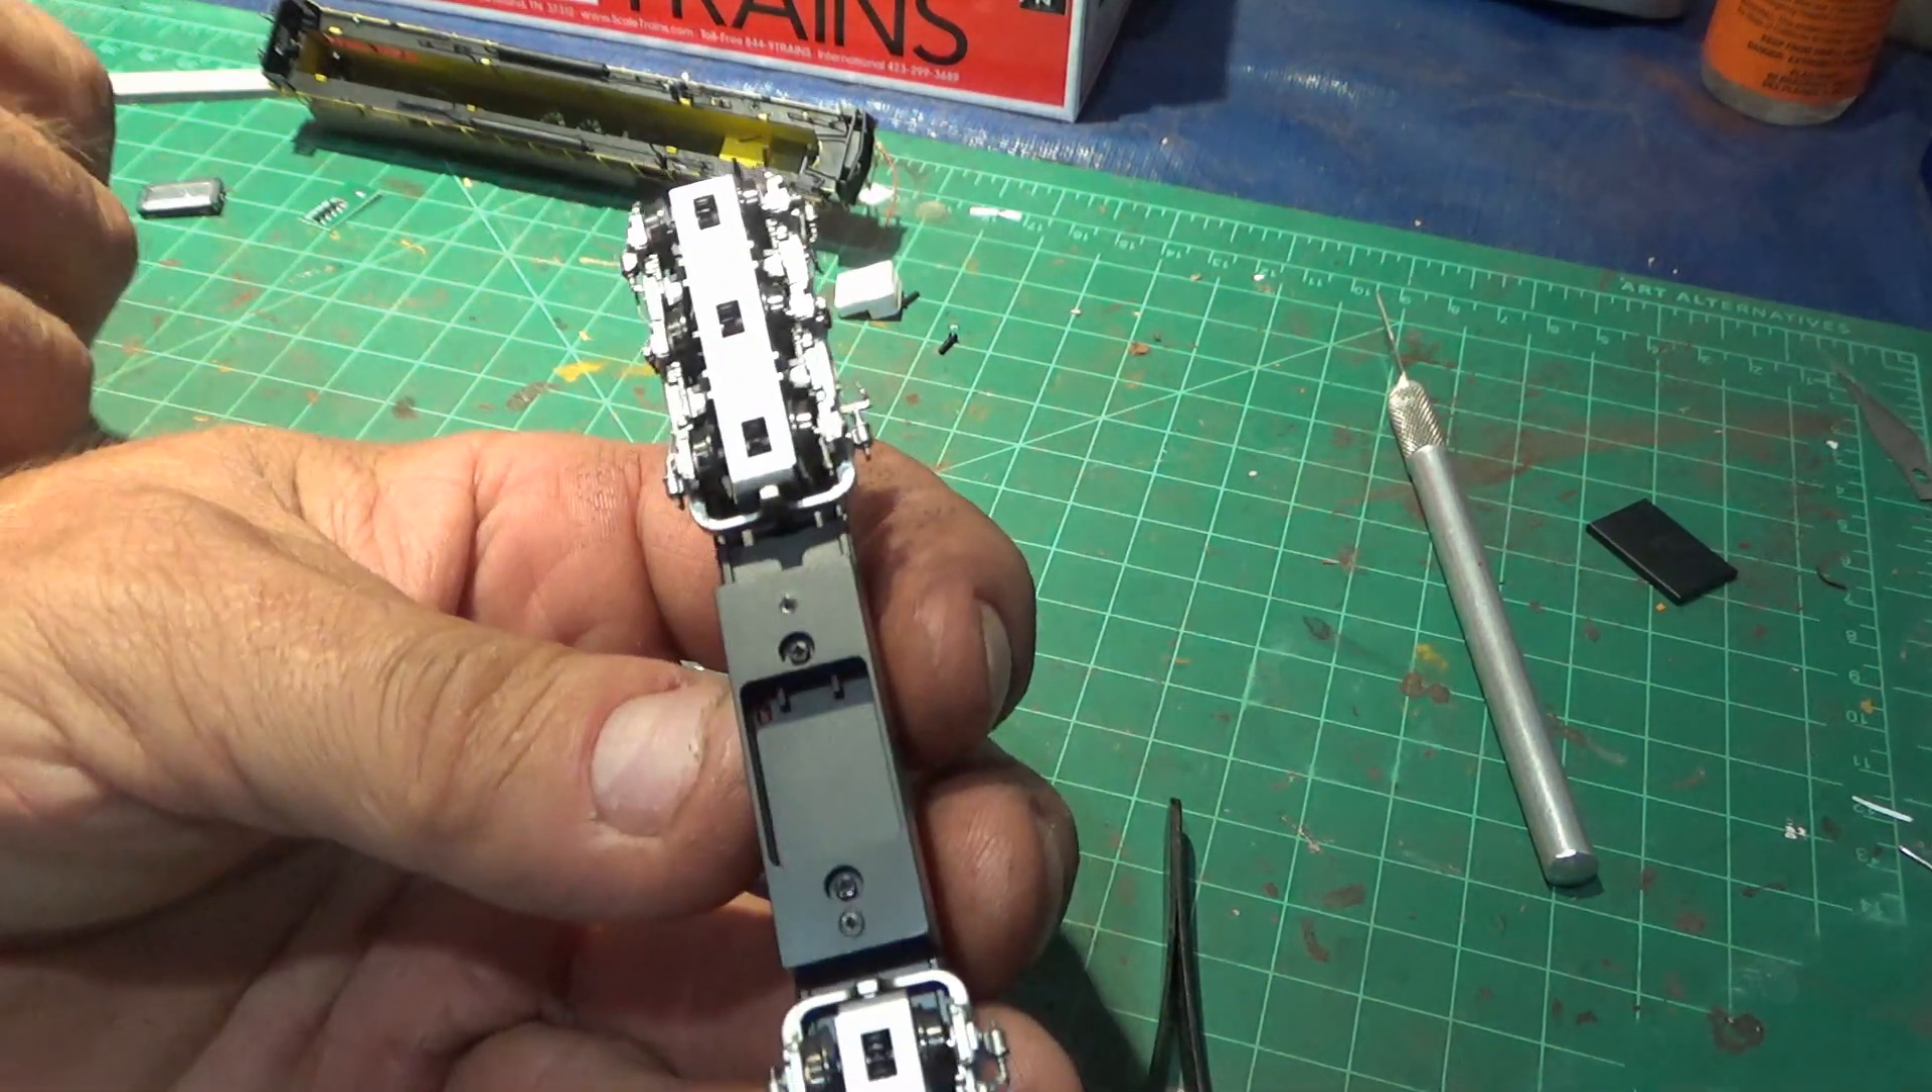Fuel tank comes off. And there is our speaker bay.